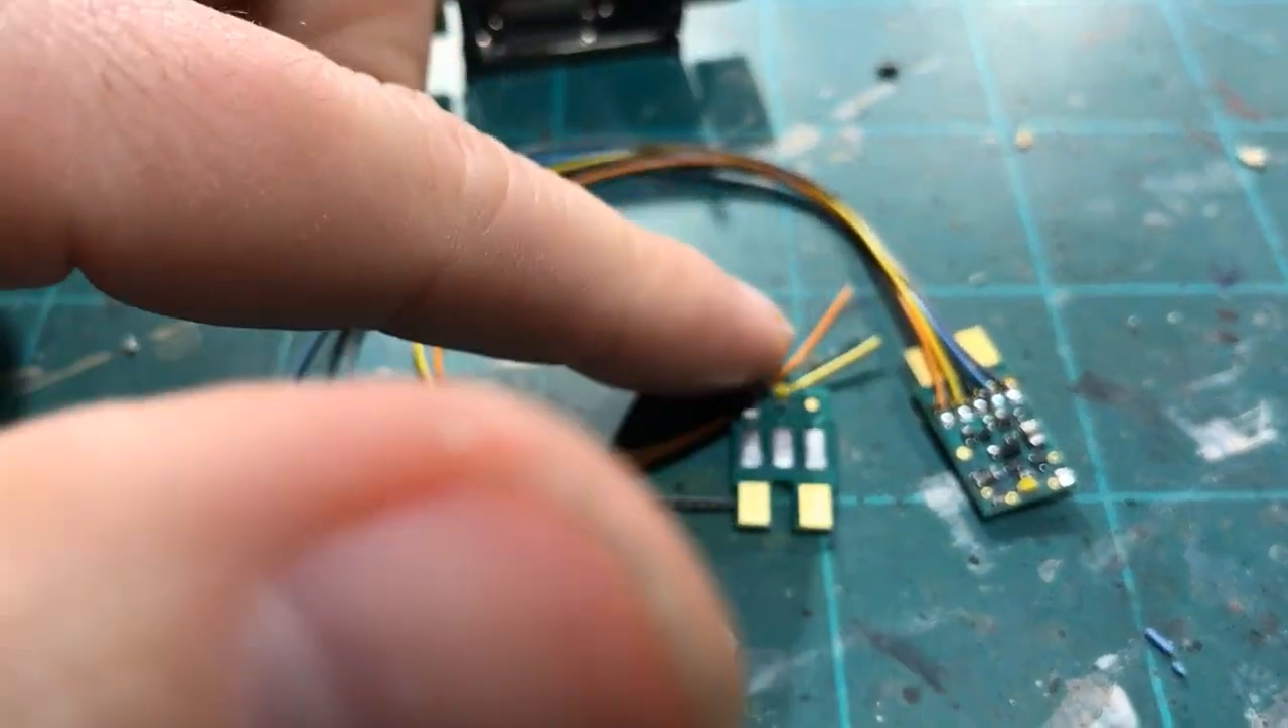Here's the wires one side has everything soldered to it one side is is free.